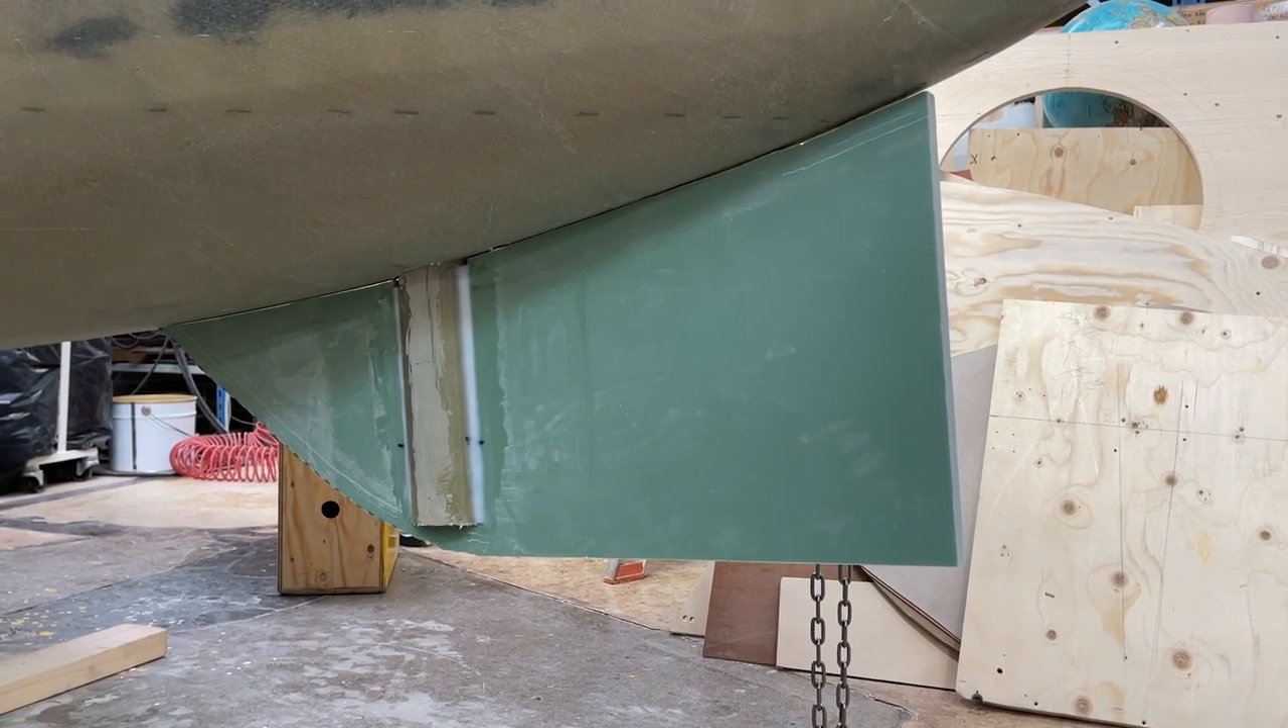Hello friends now it's Sunday and the rudder blade is attached to the axis and it seems to be pretty good.